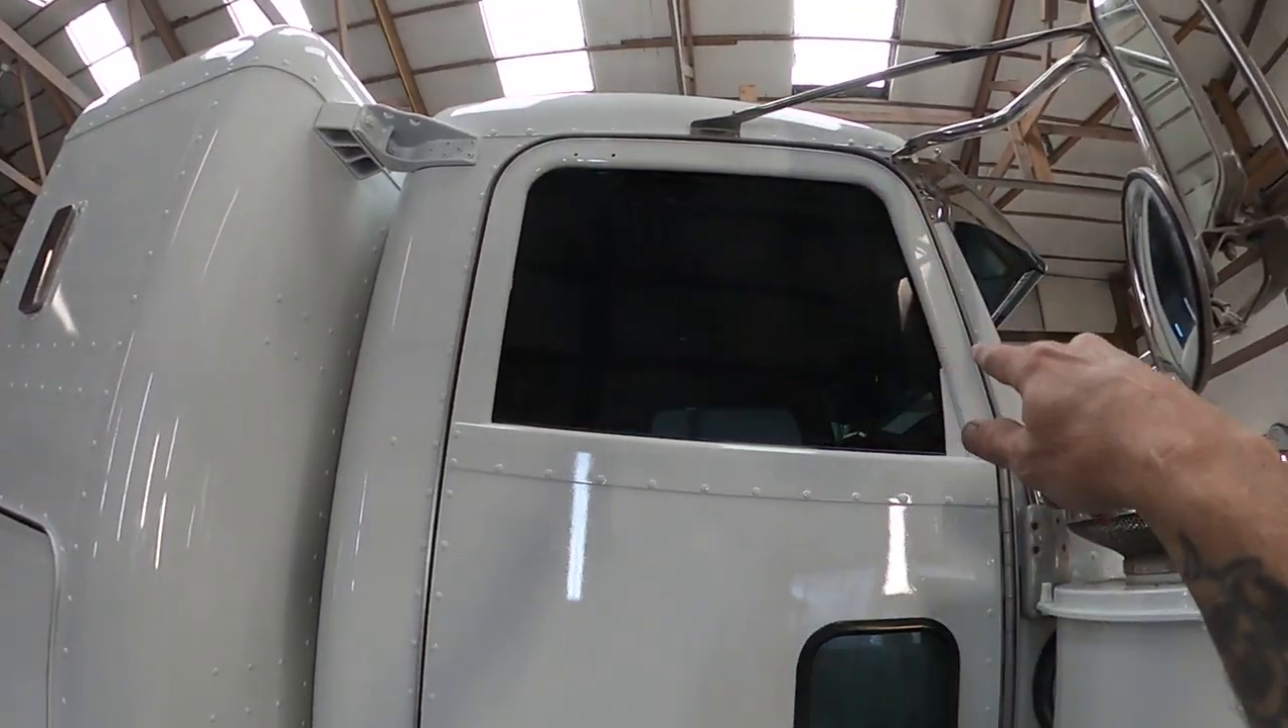I didn't put those window visors back on because we don't have a store open today where I can go get double stick tape, and I need to re-tape them if they're going to put them back on.